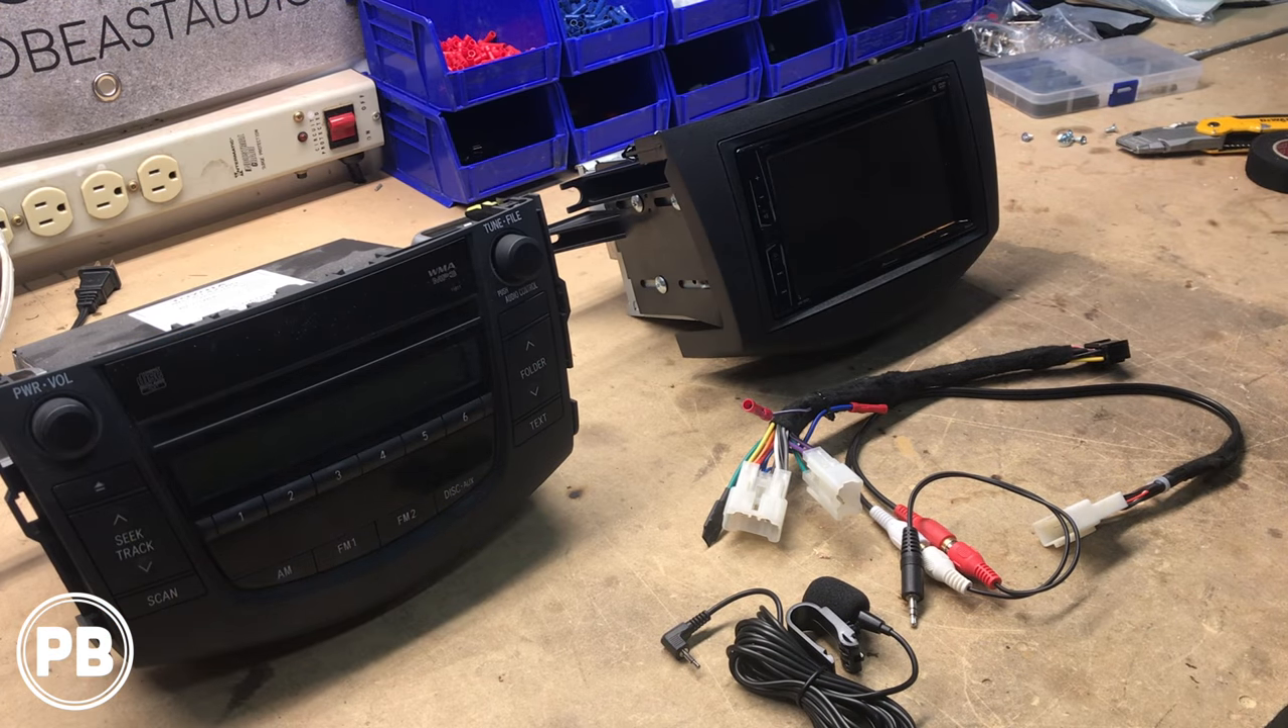Alright, so we got our dash kit all put together here. We have our factory one and aftermarket and you can kind of see the comparison there.